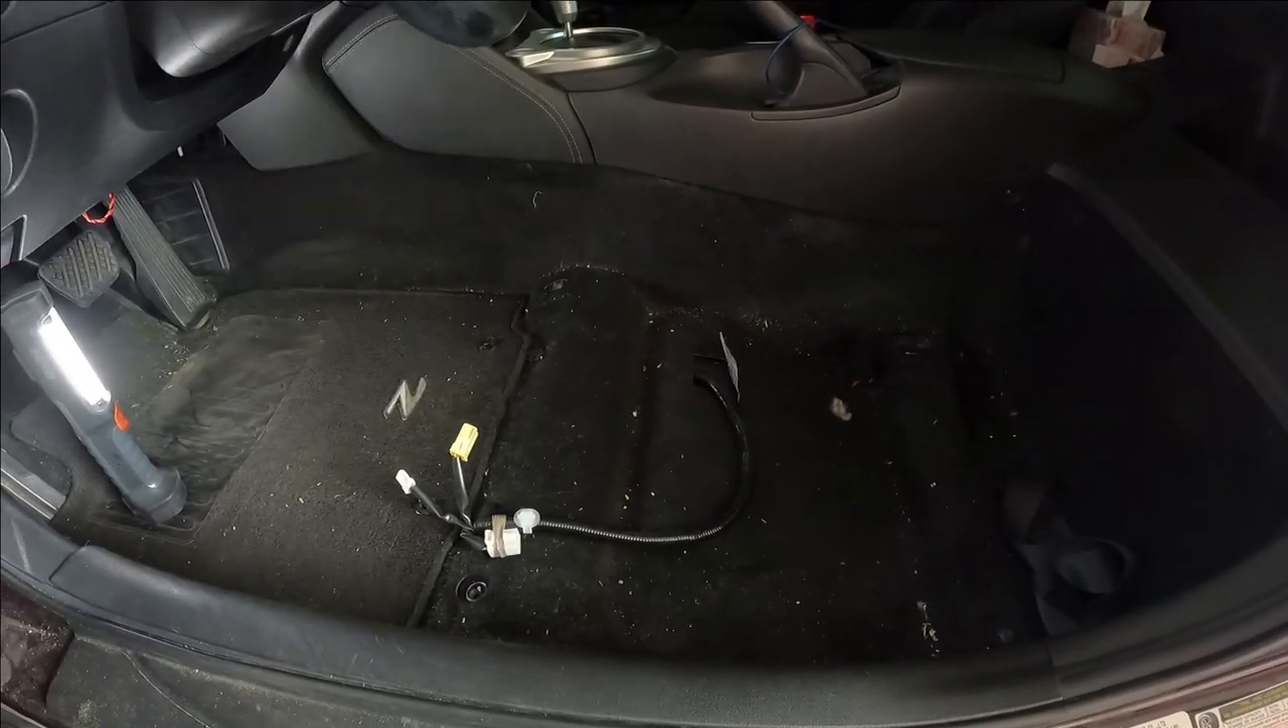Here's the floor of the car with the seat completely removed.